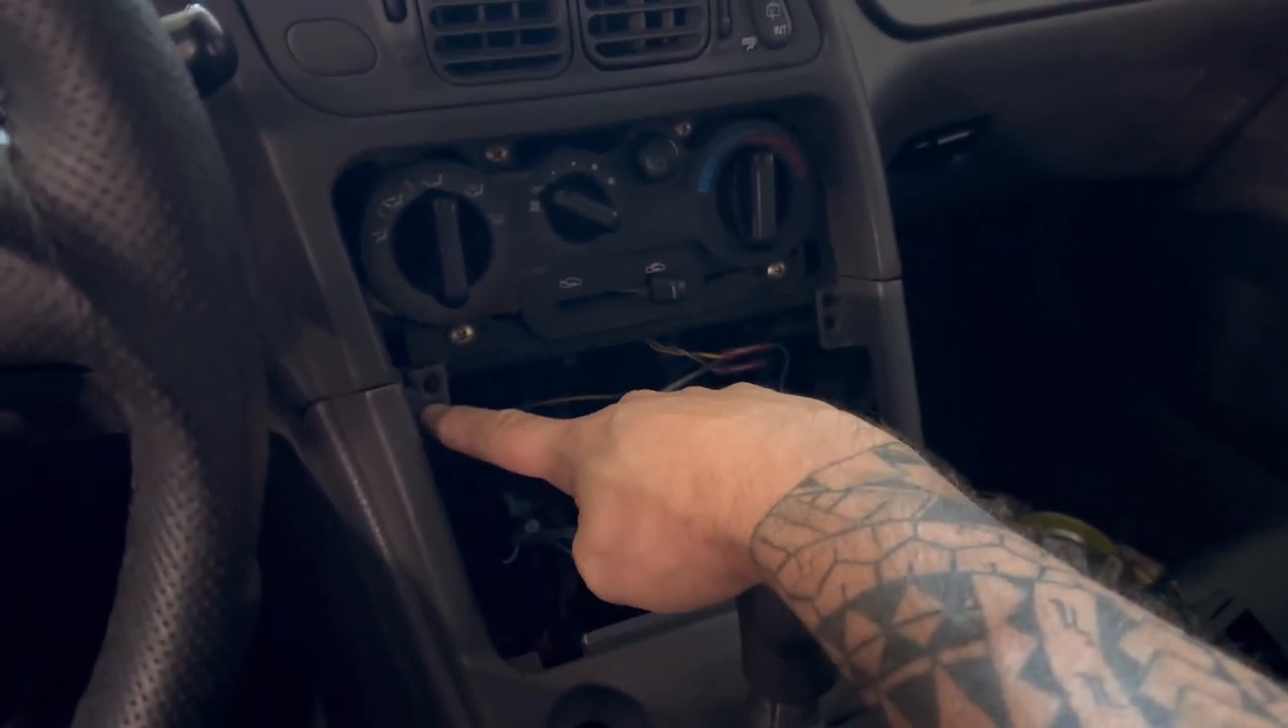I need to get the deck still installed in here.